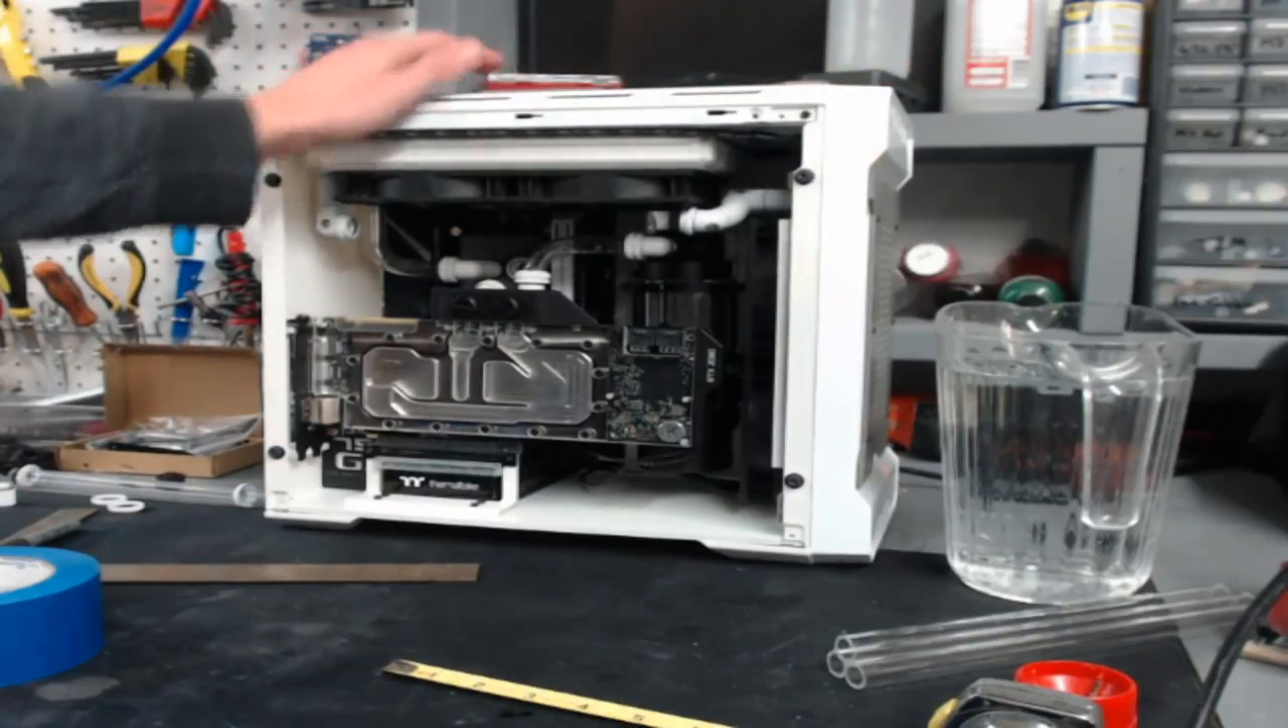The tempered glass still goes on and everything we just don't have it on right now.